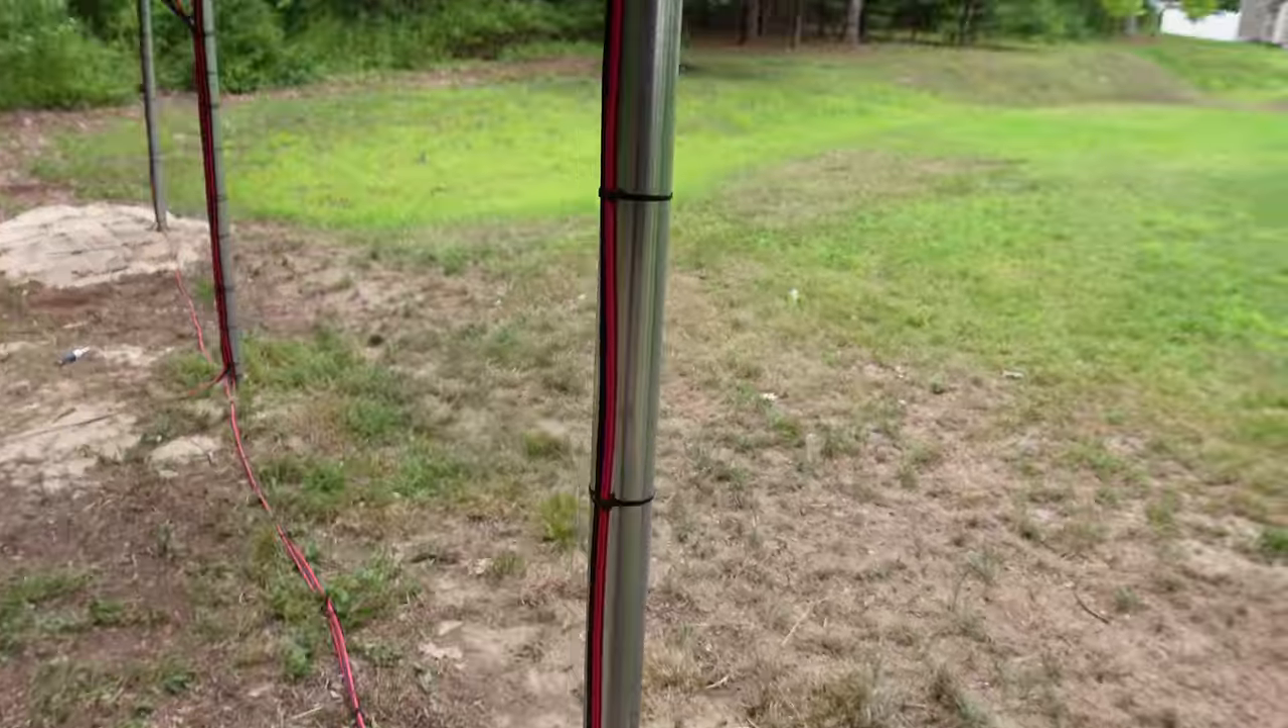I have zip tied all of the wires on the ground. I've zip tied all of the wires up the pole.